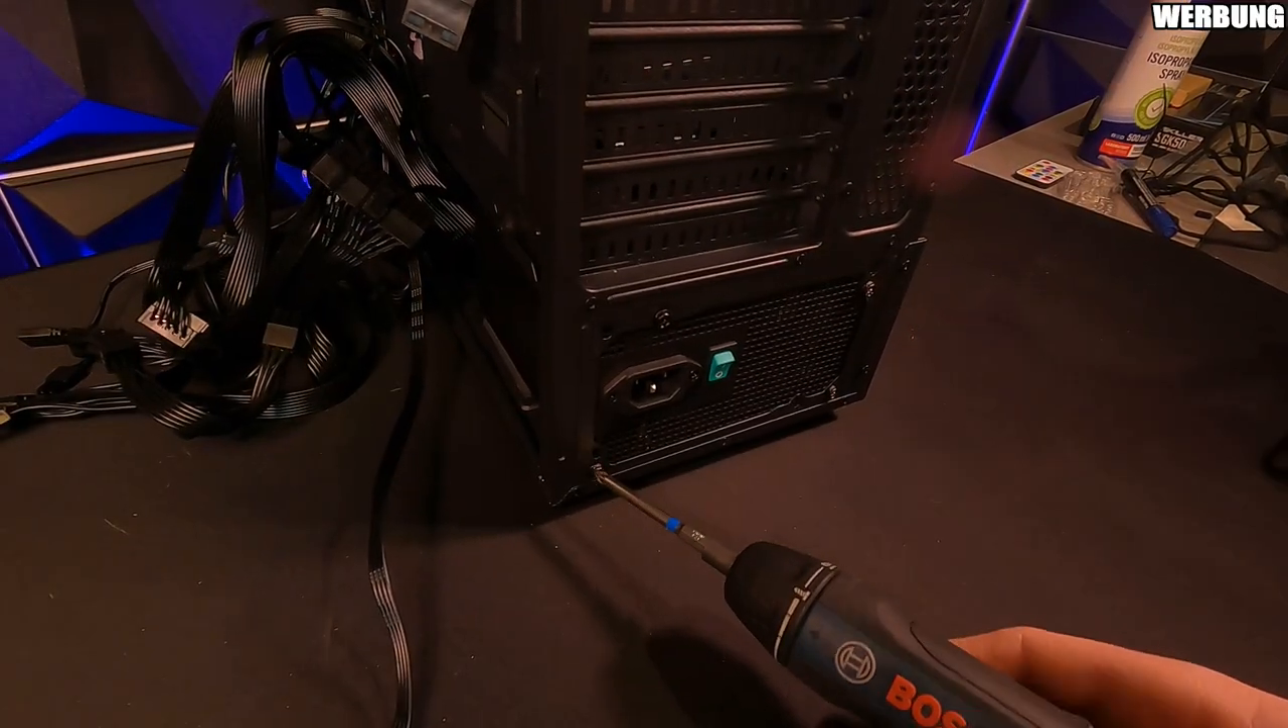So, das Netzteil ist soweit drin.